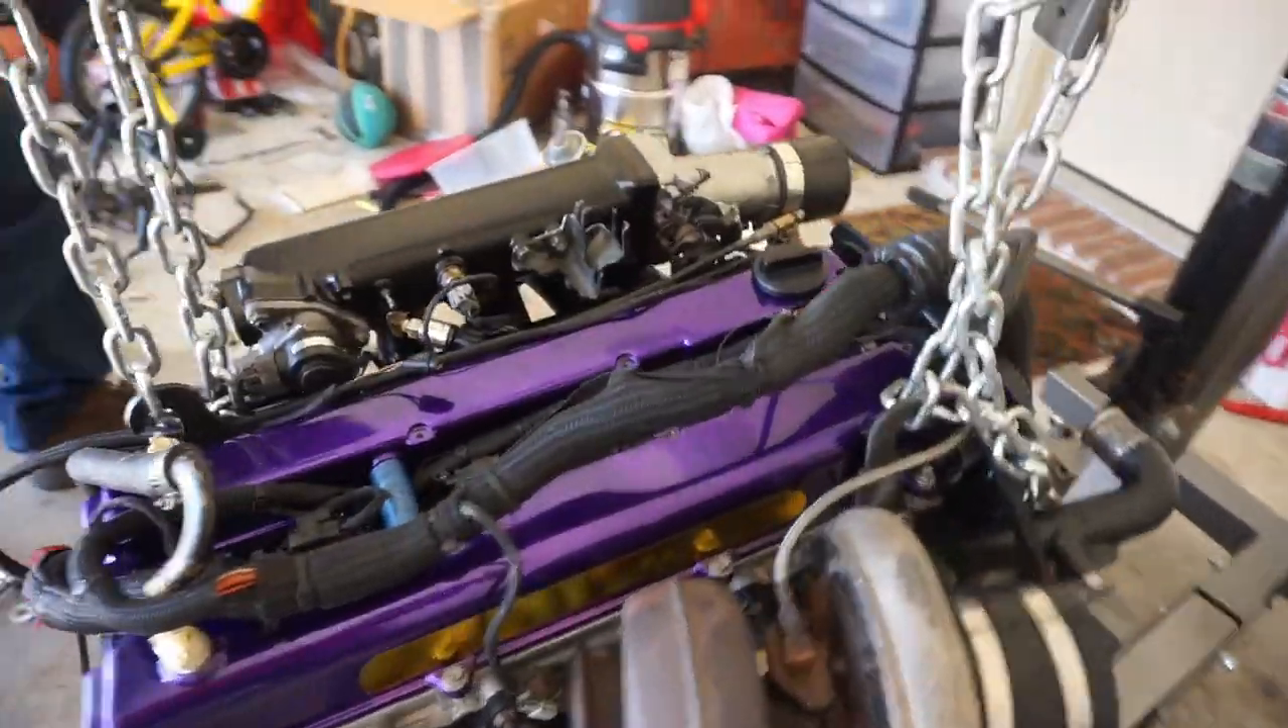We finally got the harness on the motor.